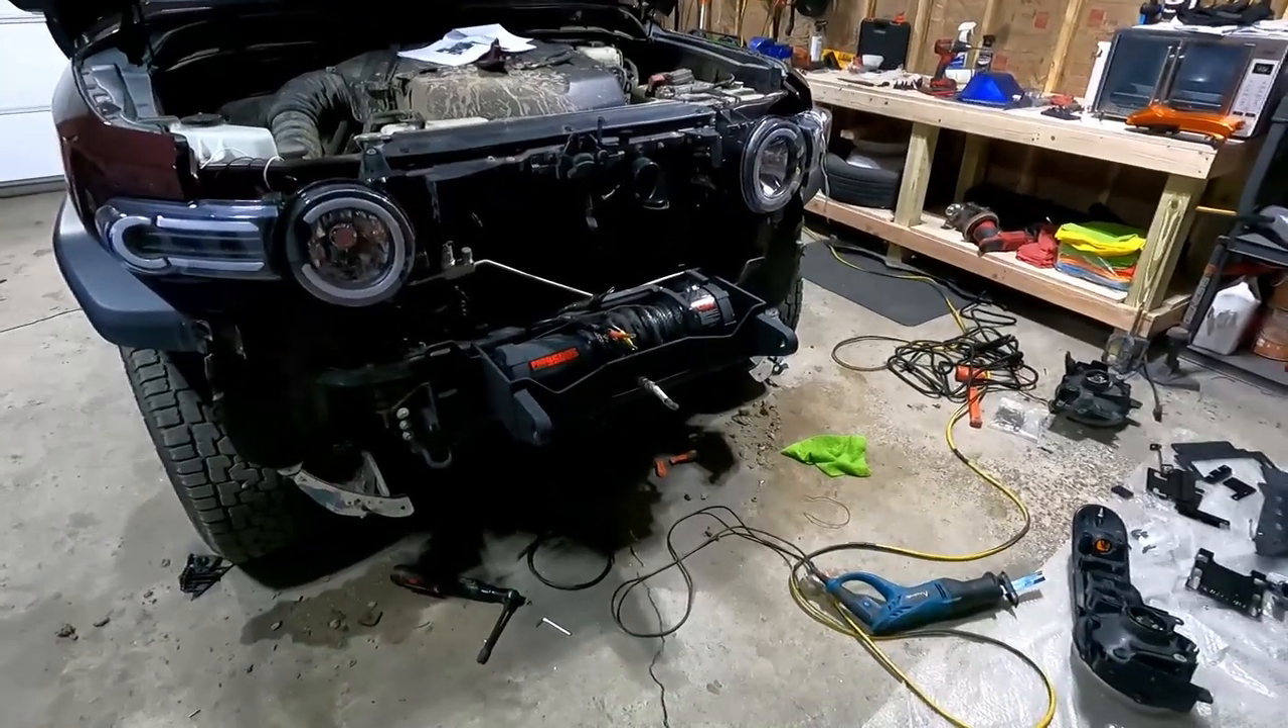We got both the headlights in. I did take the bumper off.